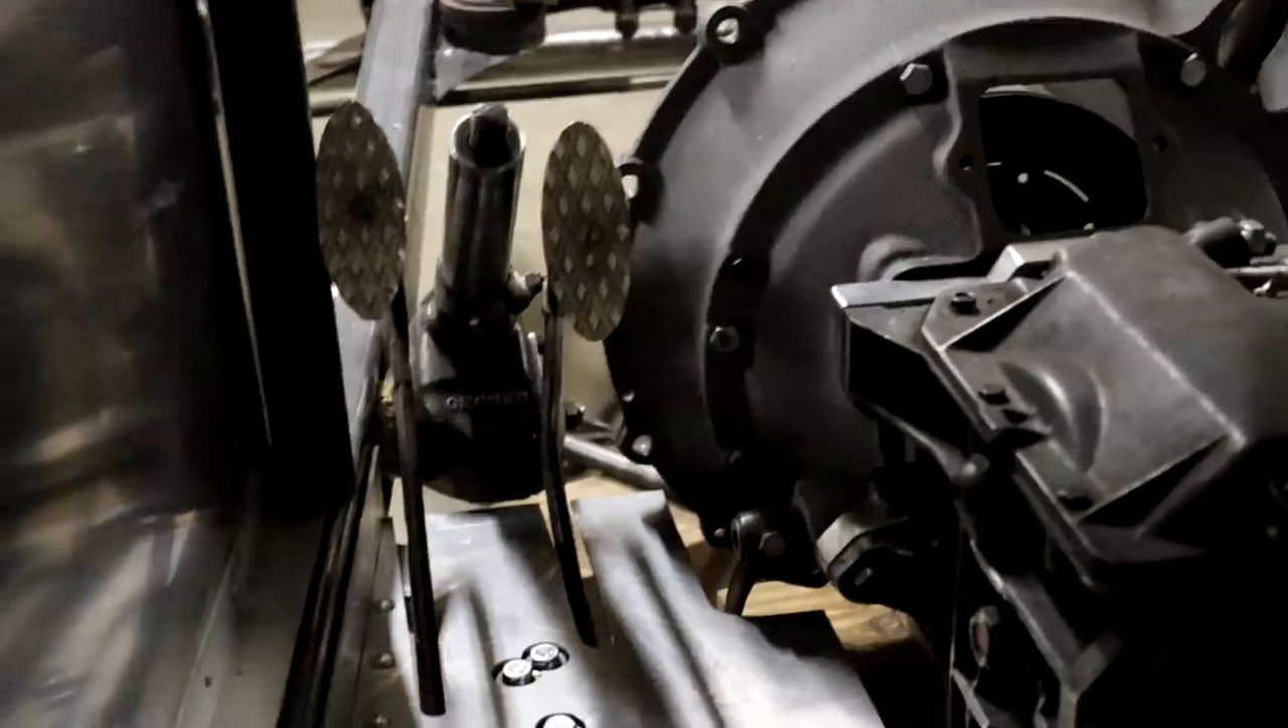Alright, so I got the pedals in there now, as you can see, and I really love the look of them.